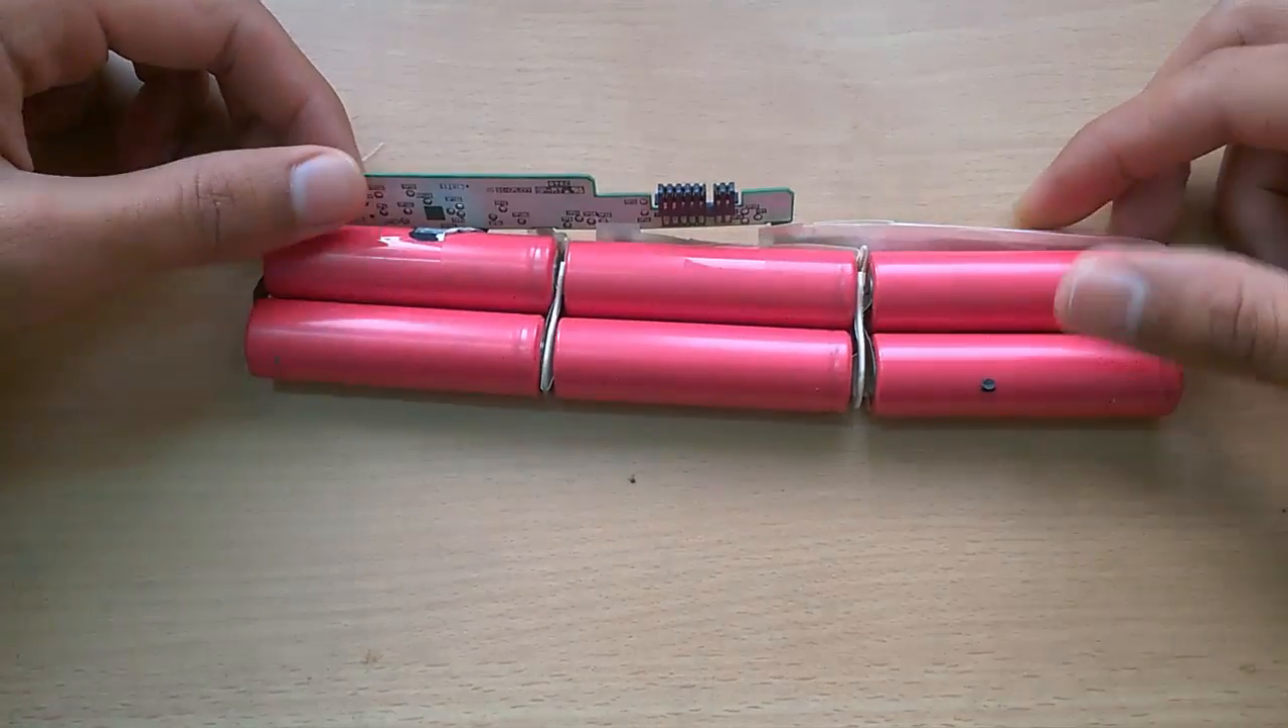After applying some muscular force we have successfully opened the battery.